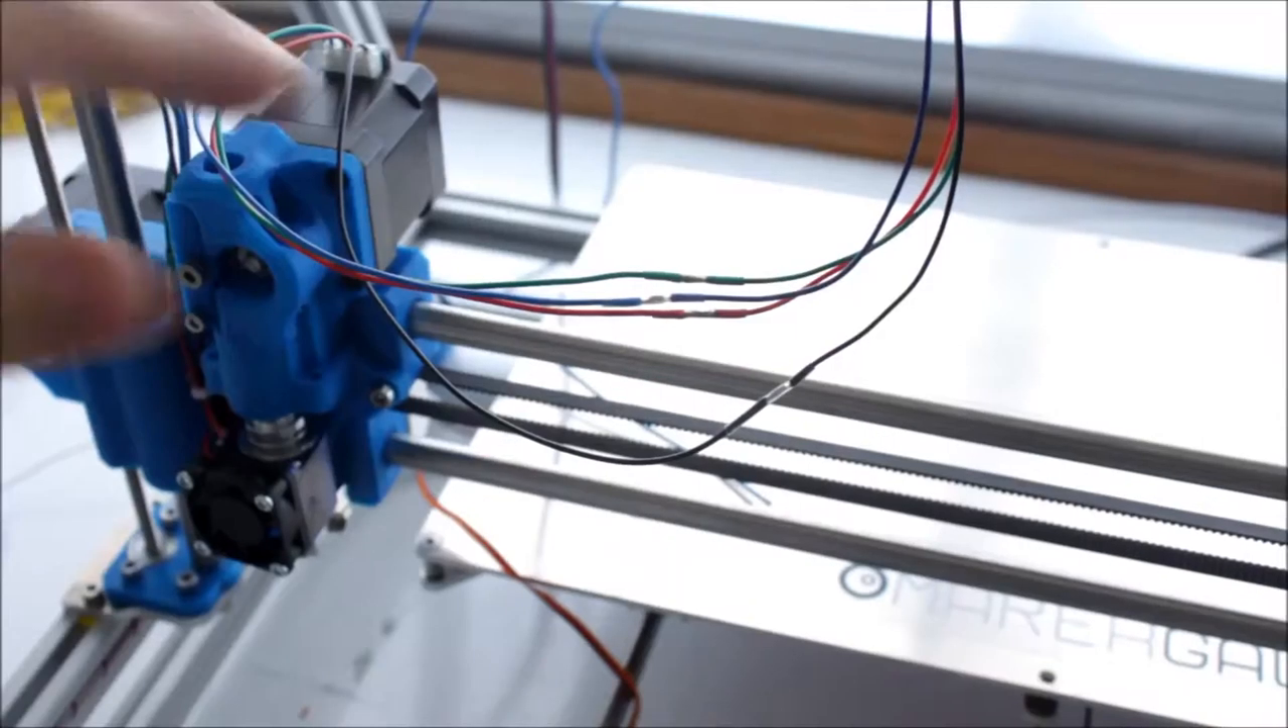Bueno, pues ya tenemos el motor cableado, como podéis ver.